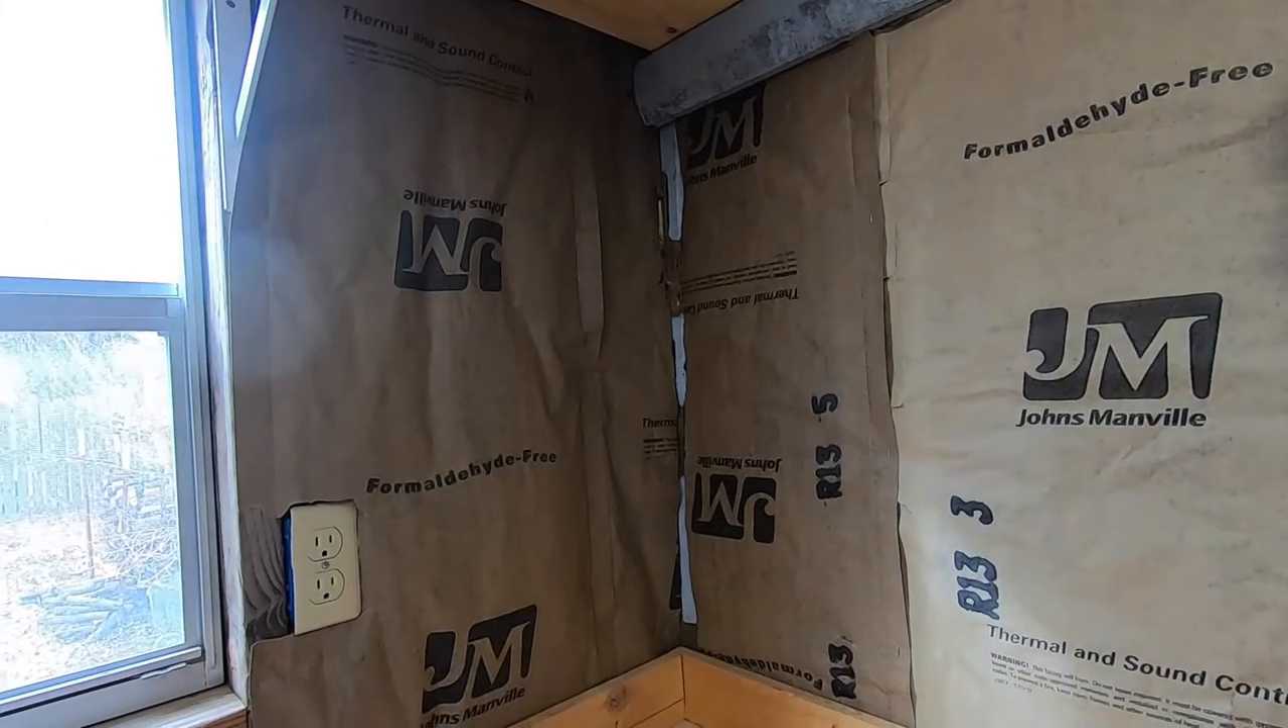I also got my insulation put up back there.